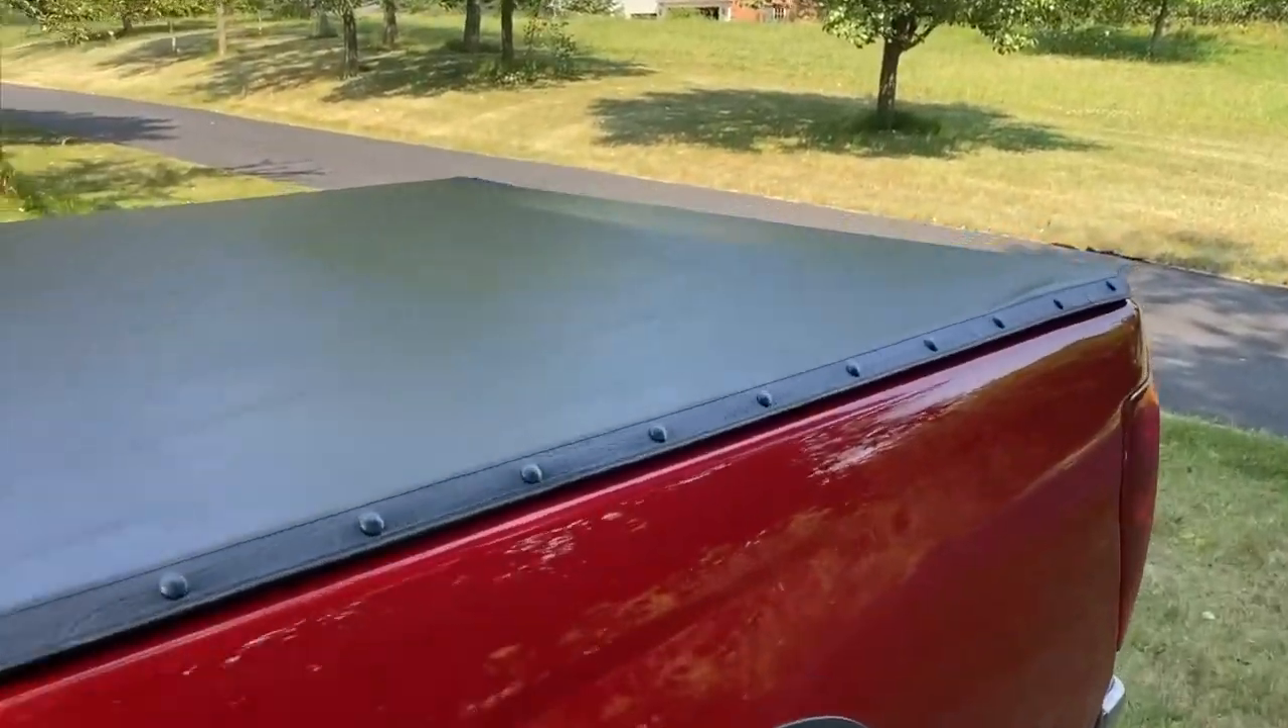Brand new shiny tonneau cover all the snaps are in place.